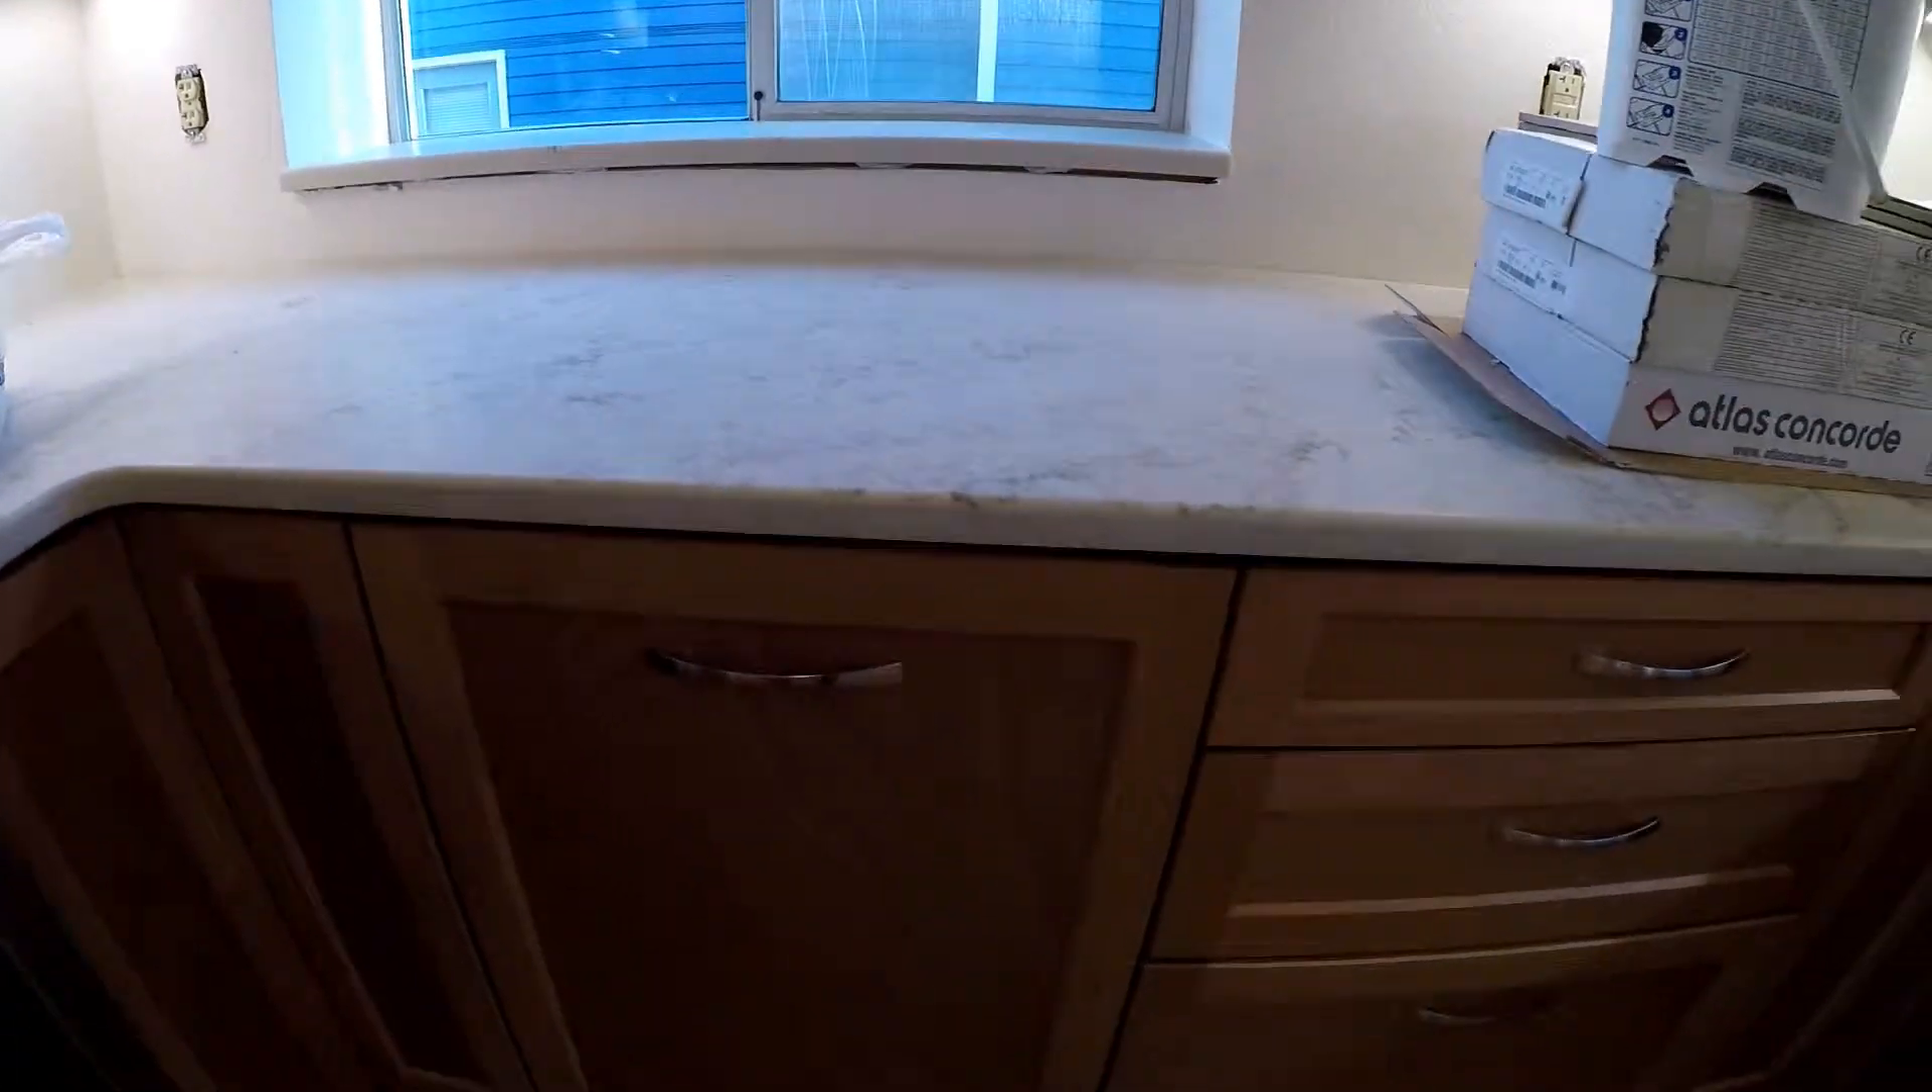I've finished installing all the door knobs and drawer pulls.